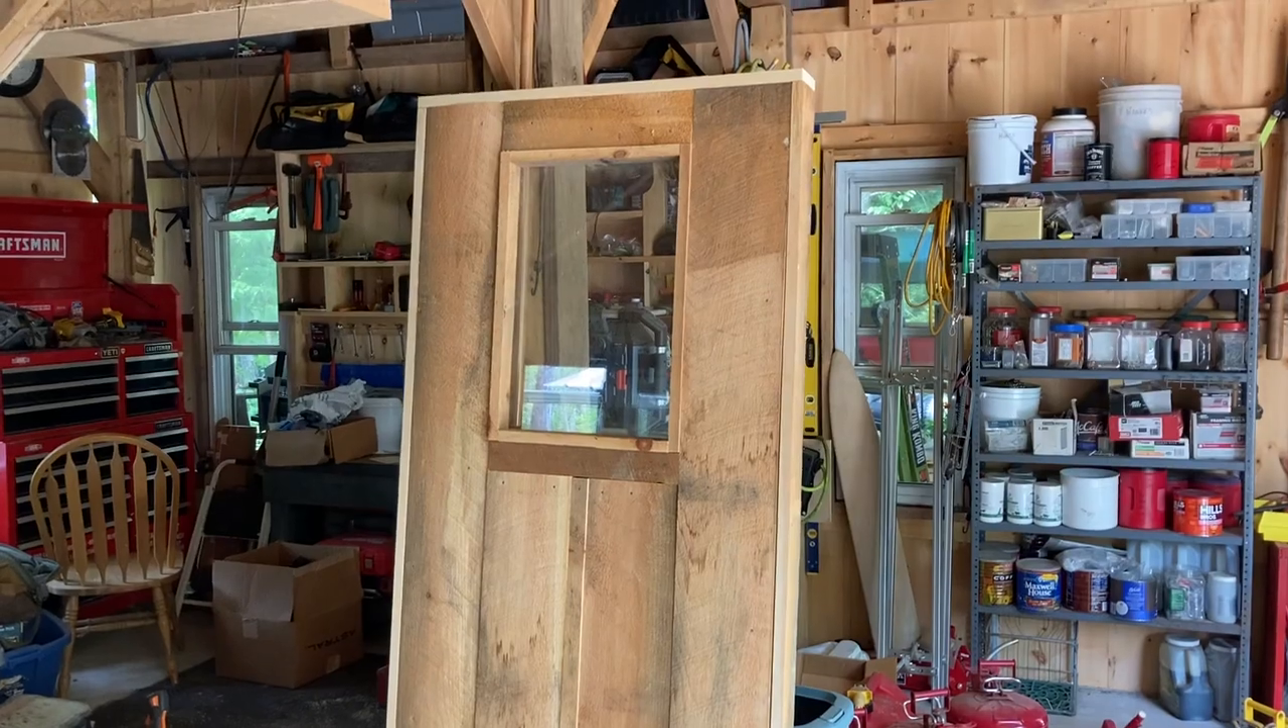We got the trim all the way around the sides.